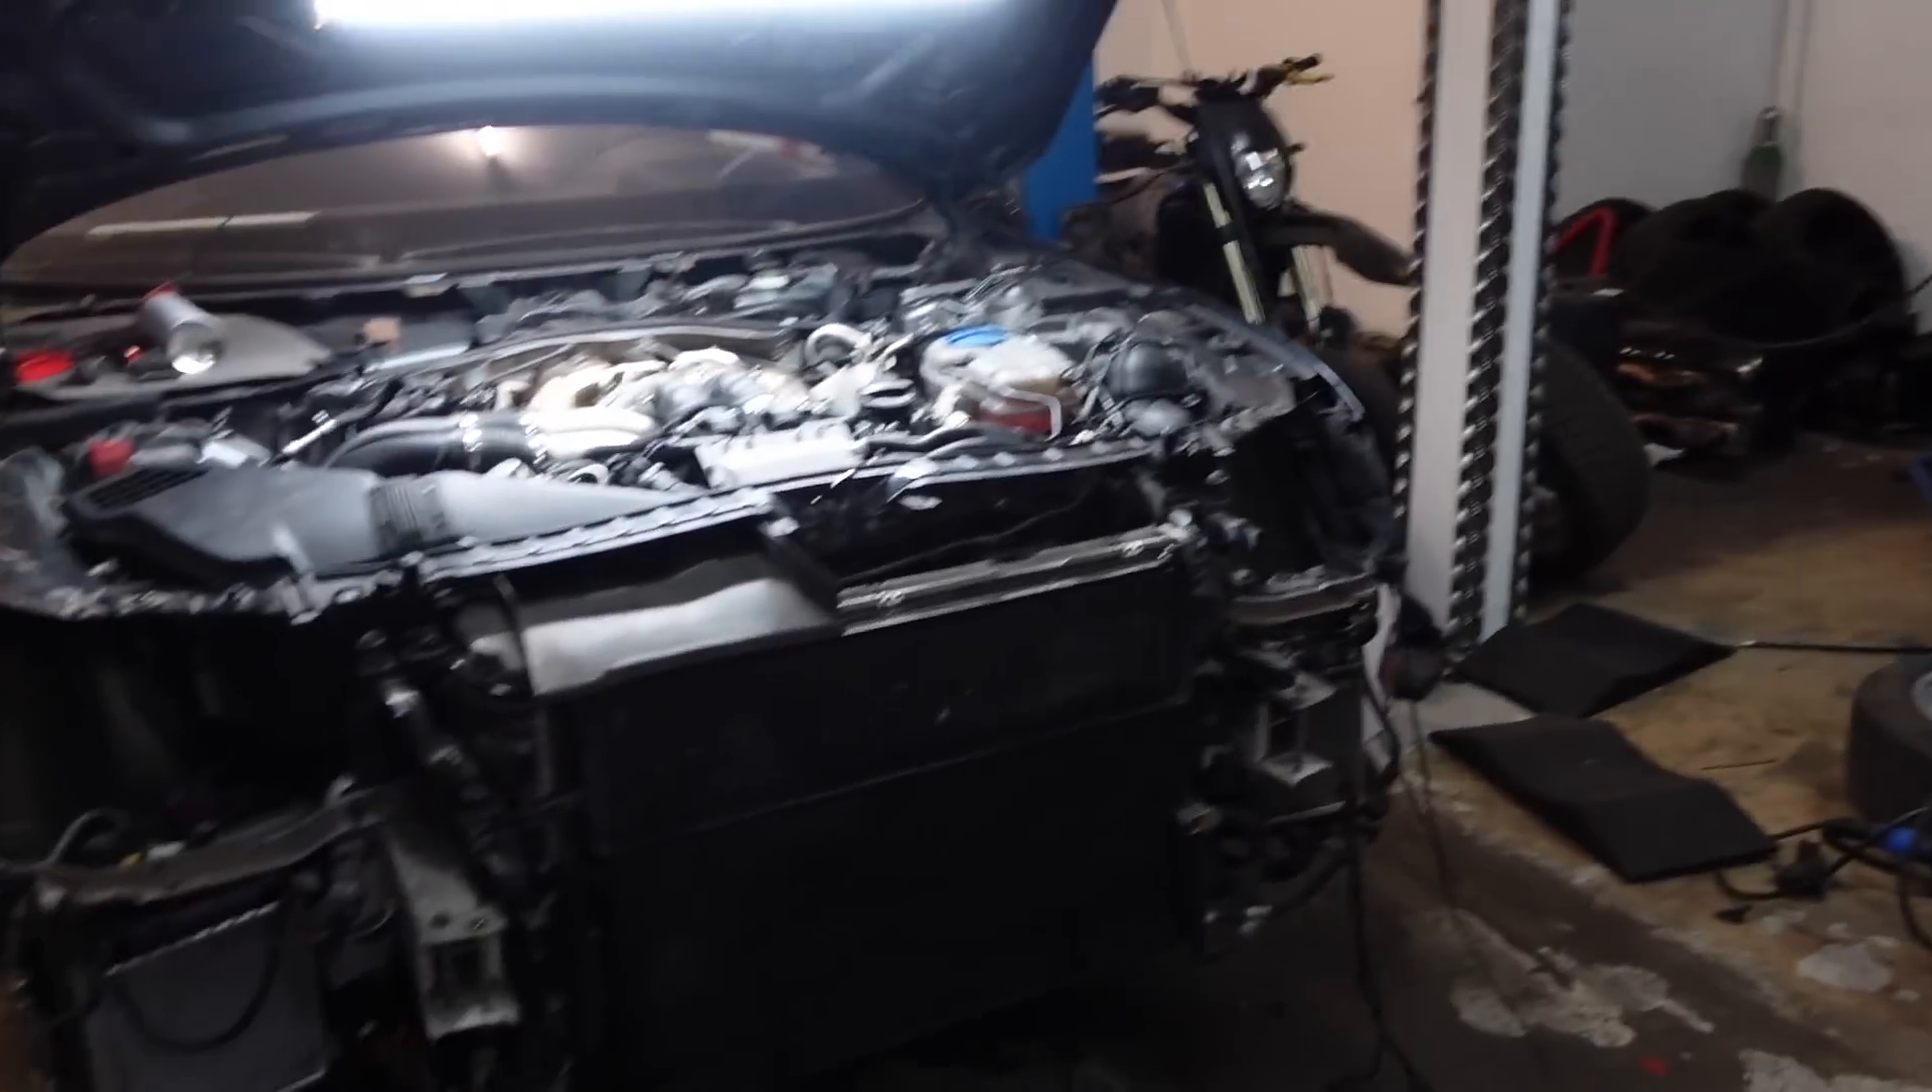Ihr seht es schon, die Stoßstange fehlt zum Beispiel.